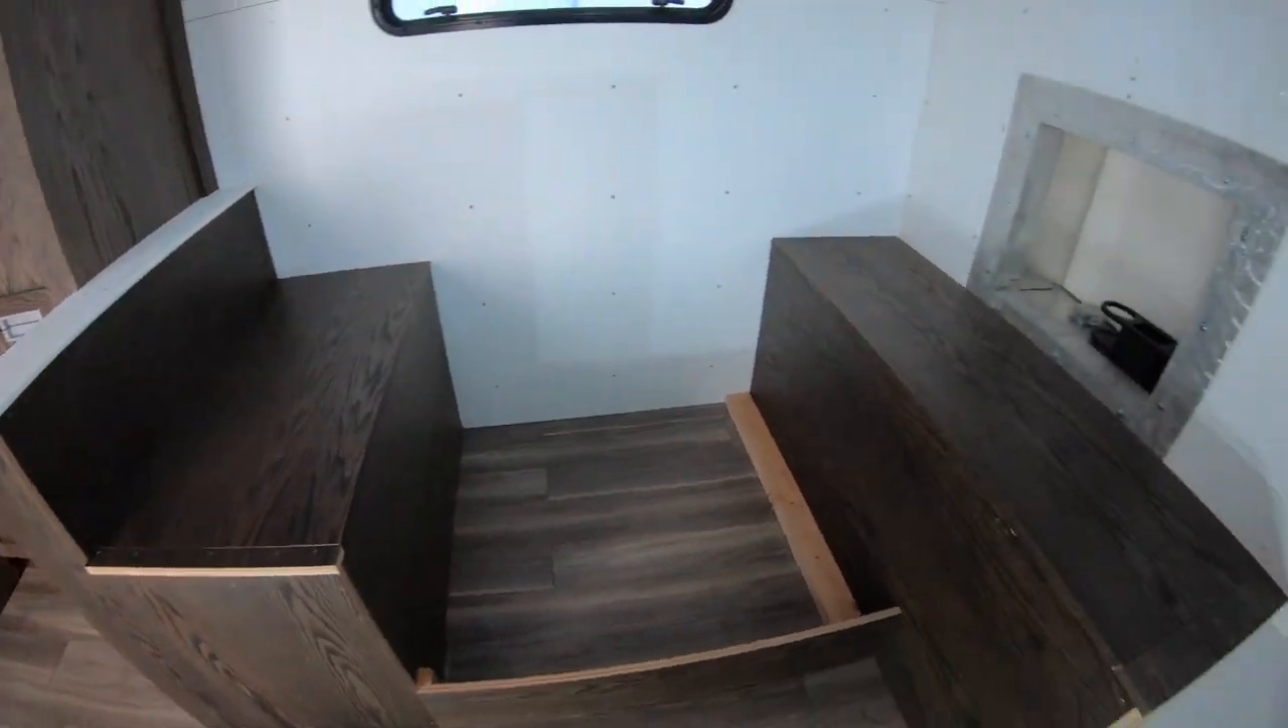I got both dinettes installed, both sides of the dinette.